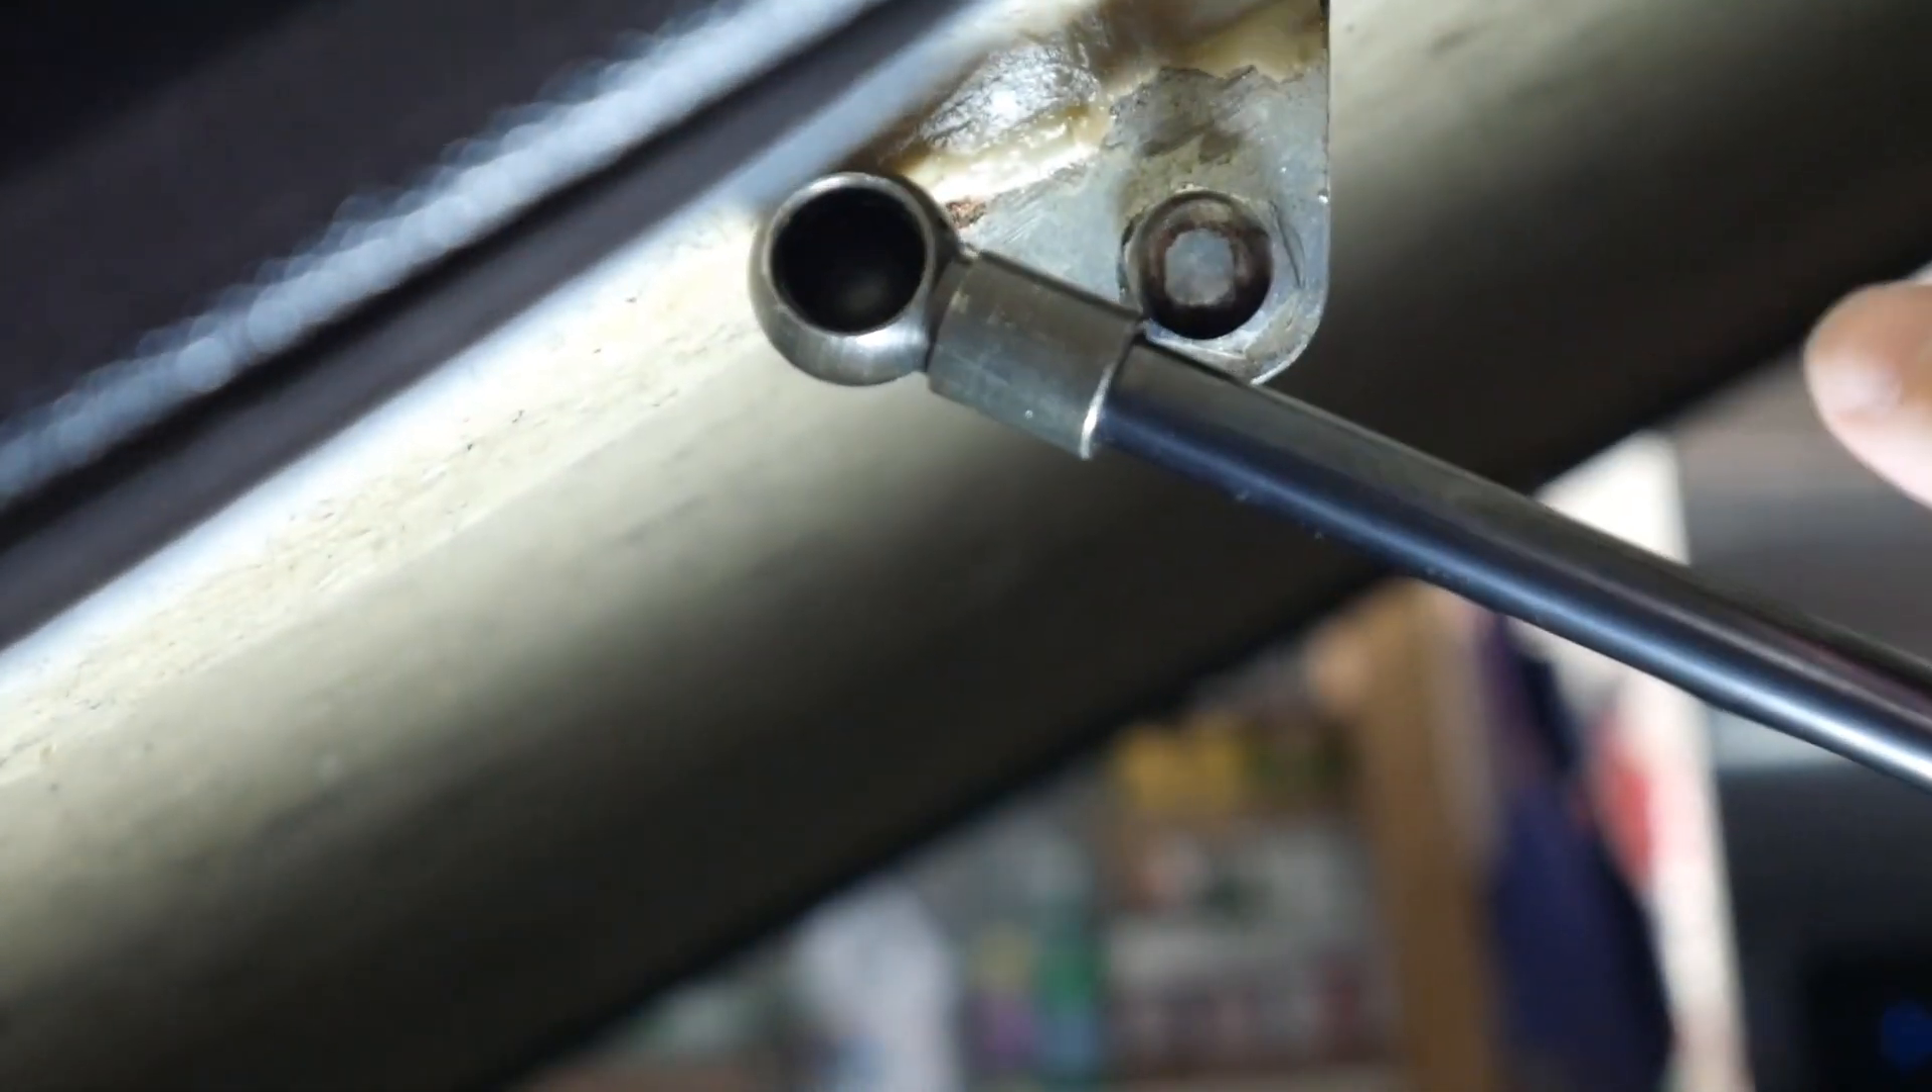So as you can see the the shocks not going to line up.